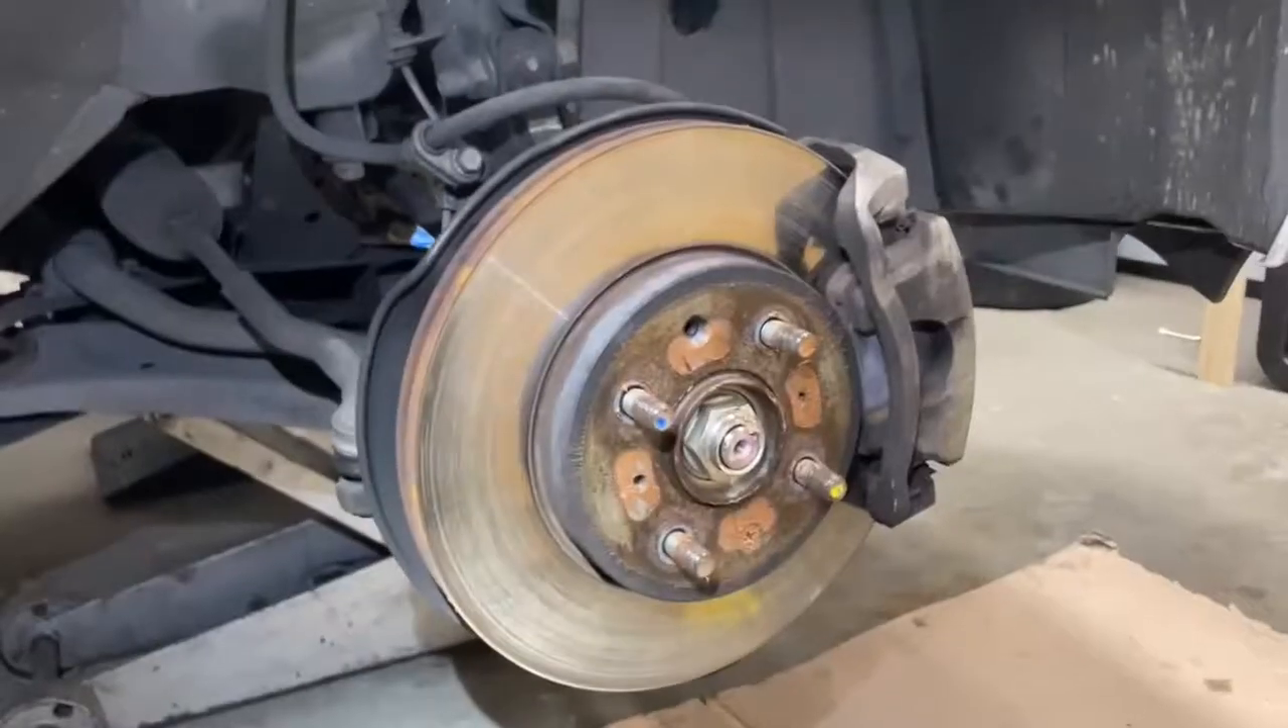We just got the wheel off that was four 19 mil nuts.